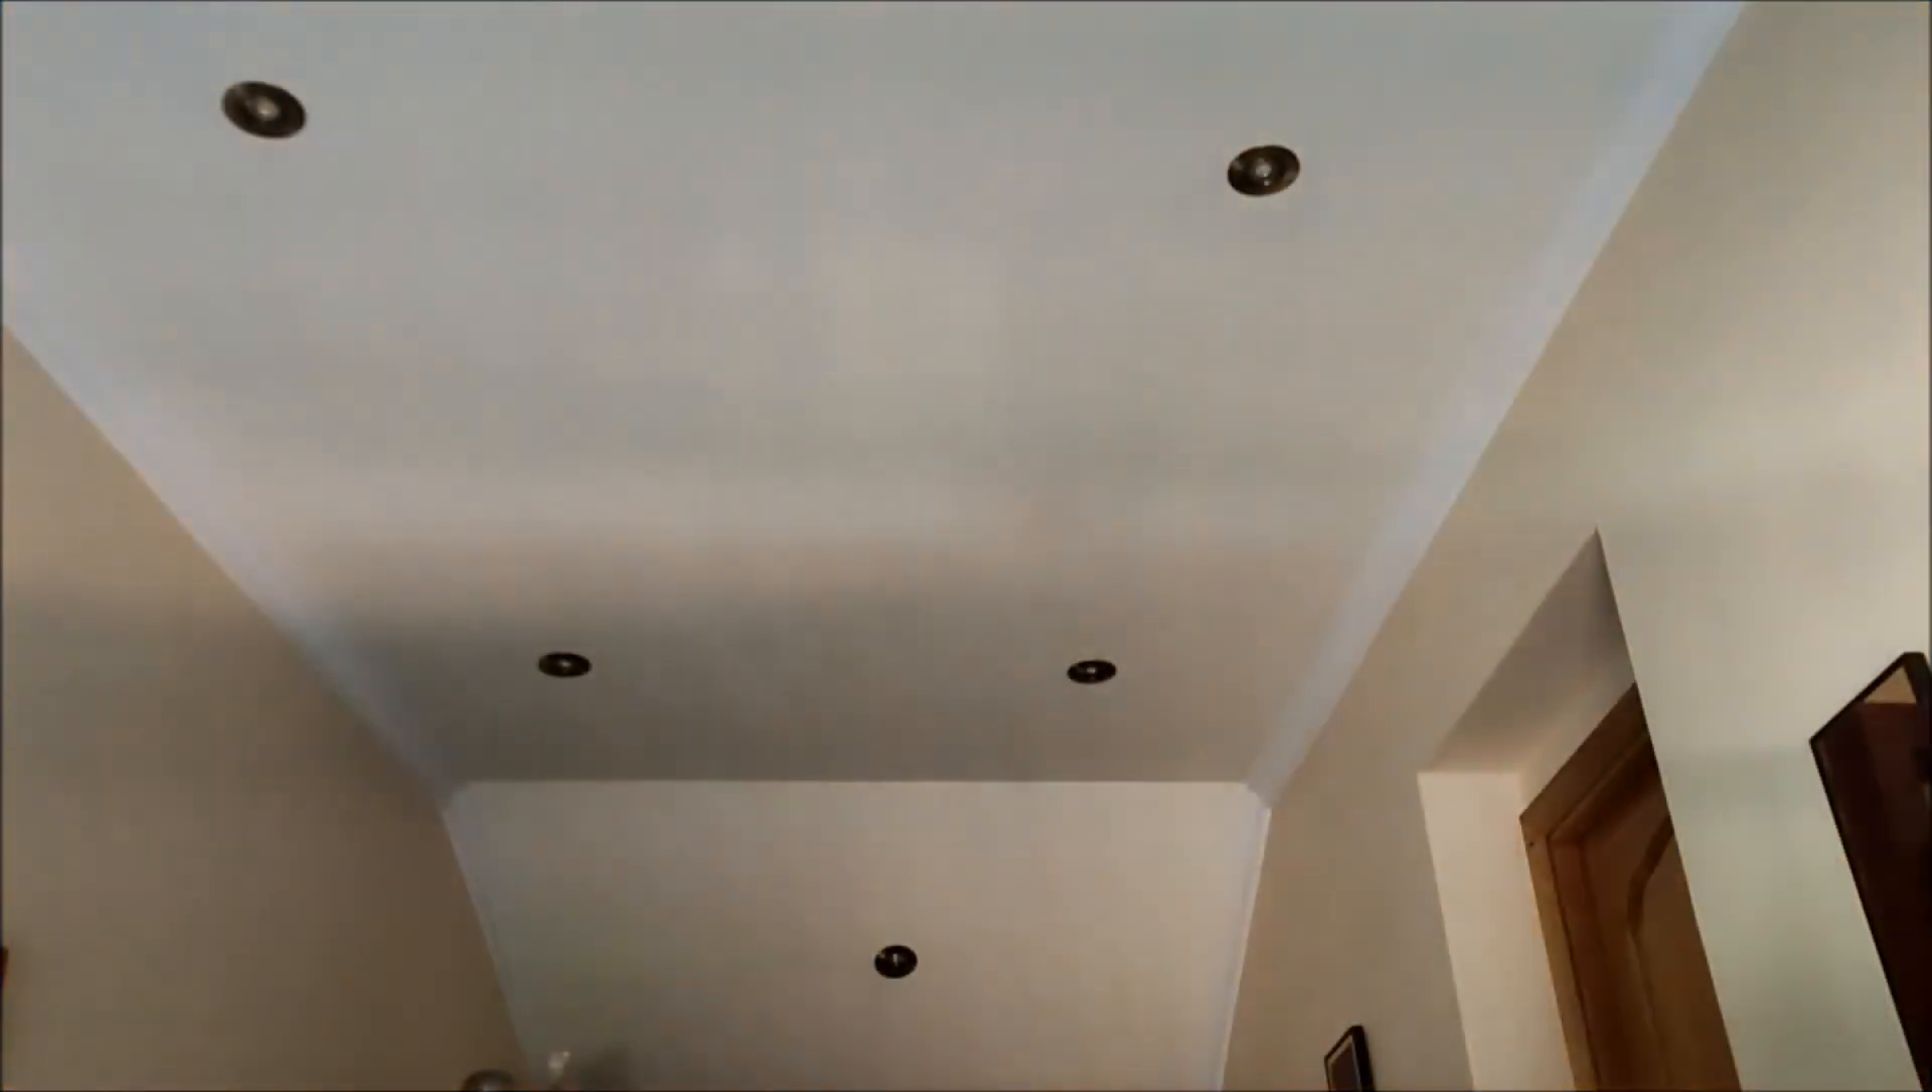Nuestros halógenos están ya todos colocados trabajo terminado.